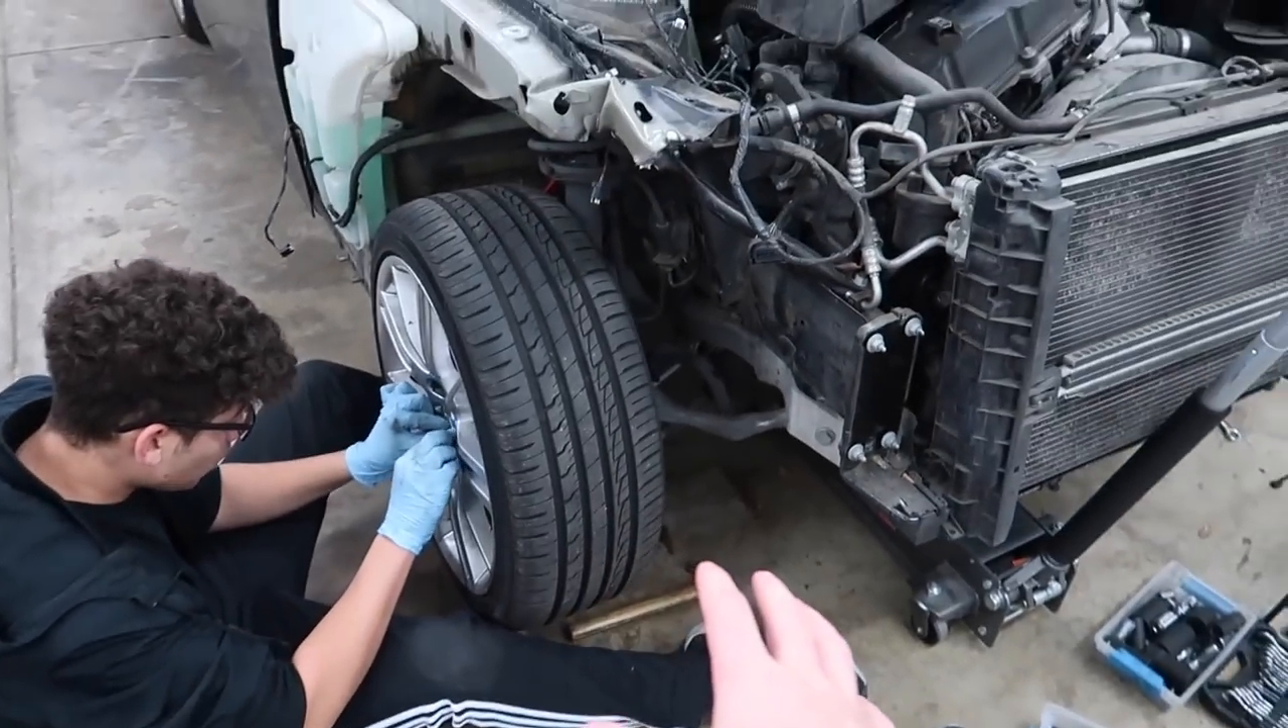The good thing is you have none of the front end assembled.